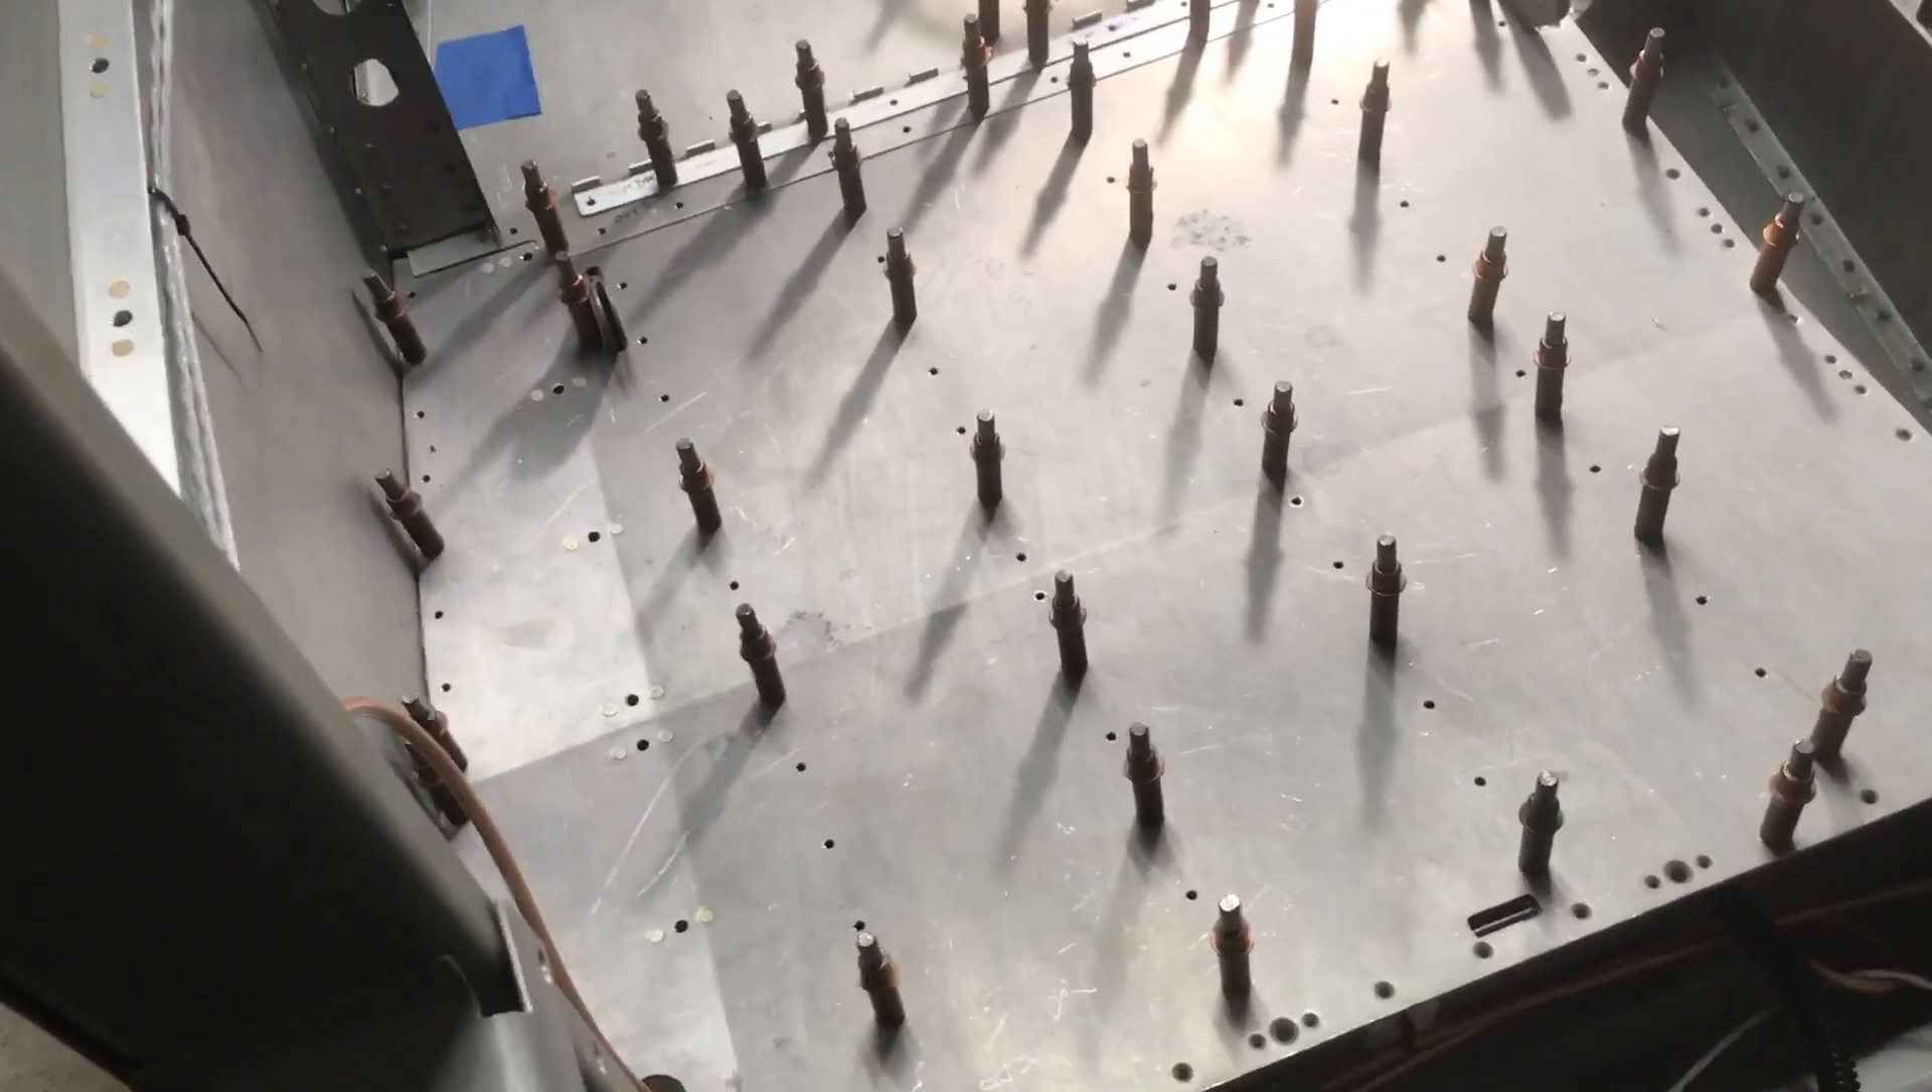Over here at the airplane, or what's supposed to become an airplane, that's the rear seat, right rear seat pan with CLECOs in it ready to go and there's the baggage floor.